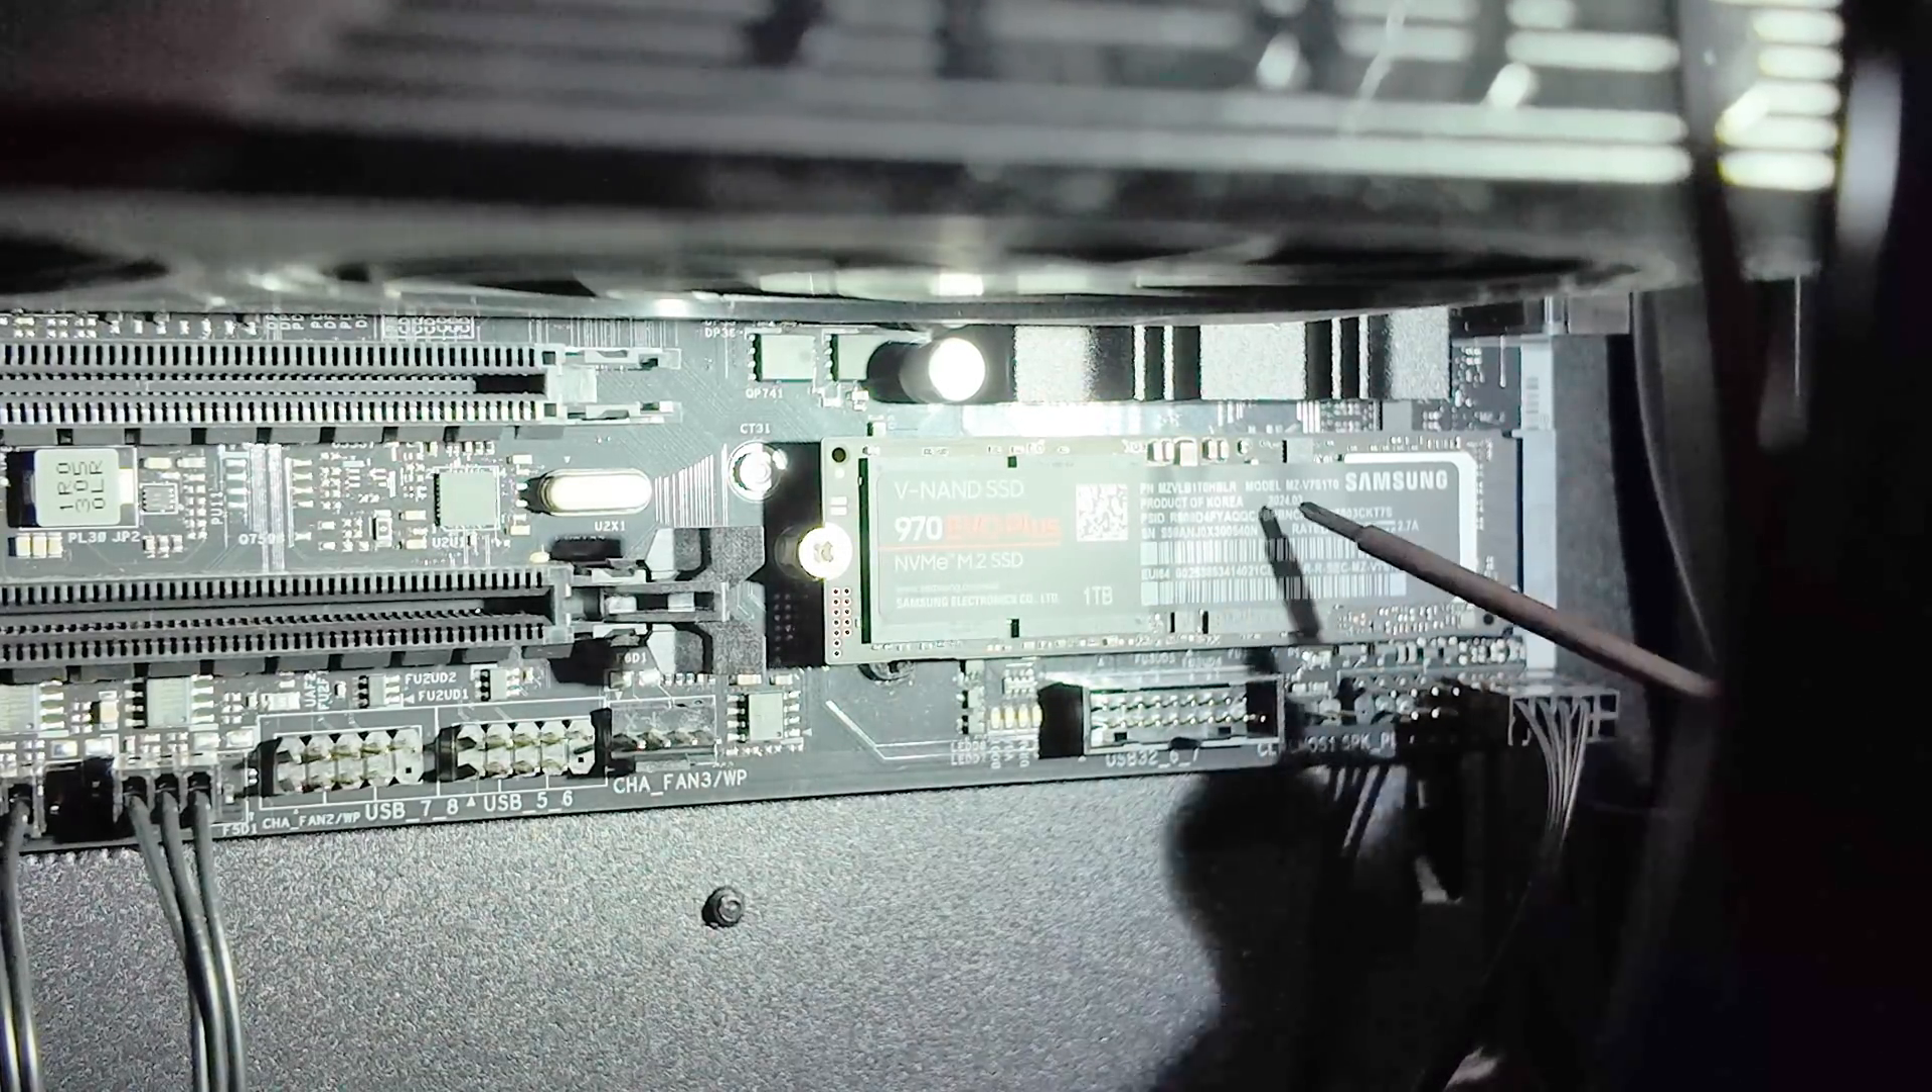You can see your NVMe and it's slotted in.